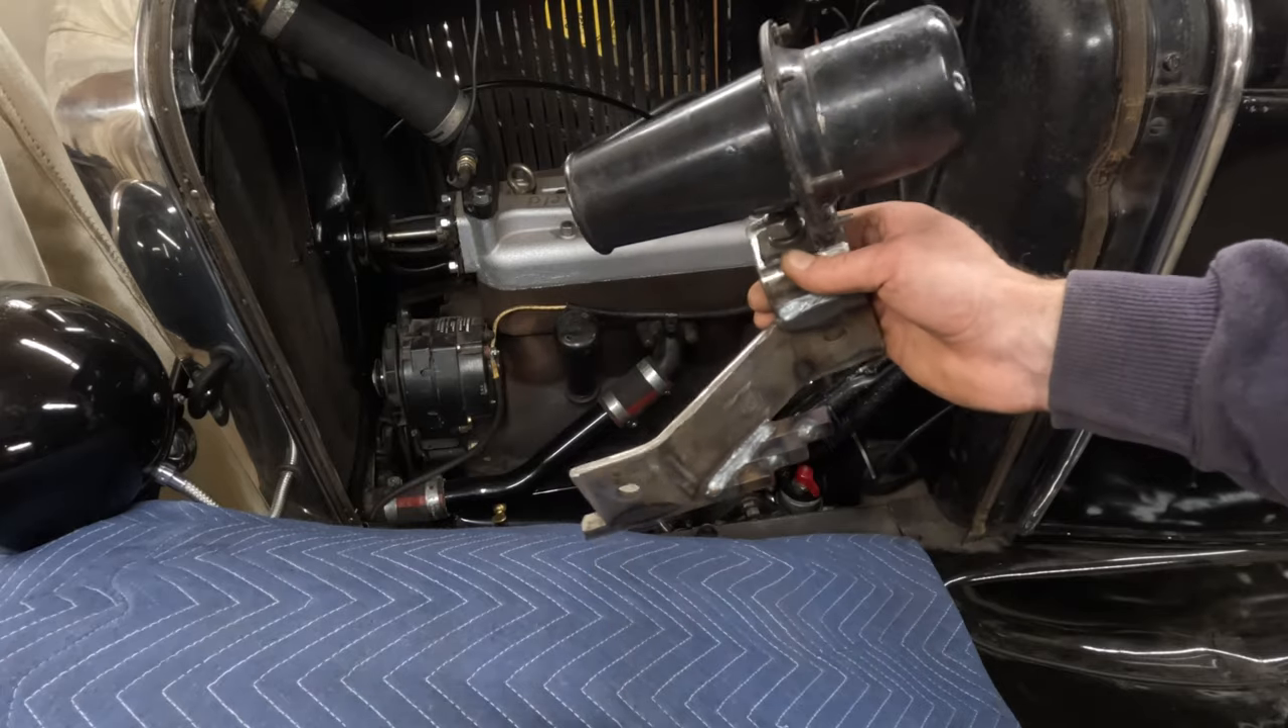Got the horn mounted back on the bracket.